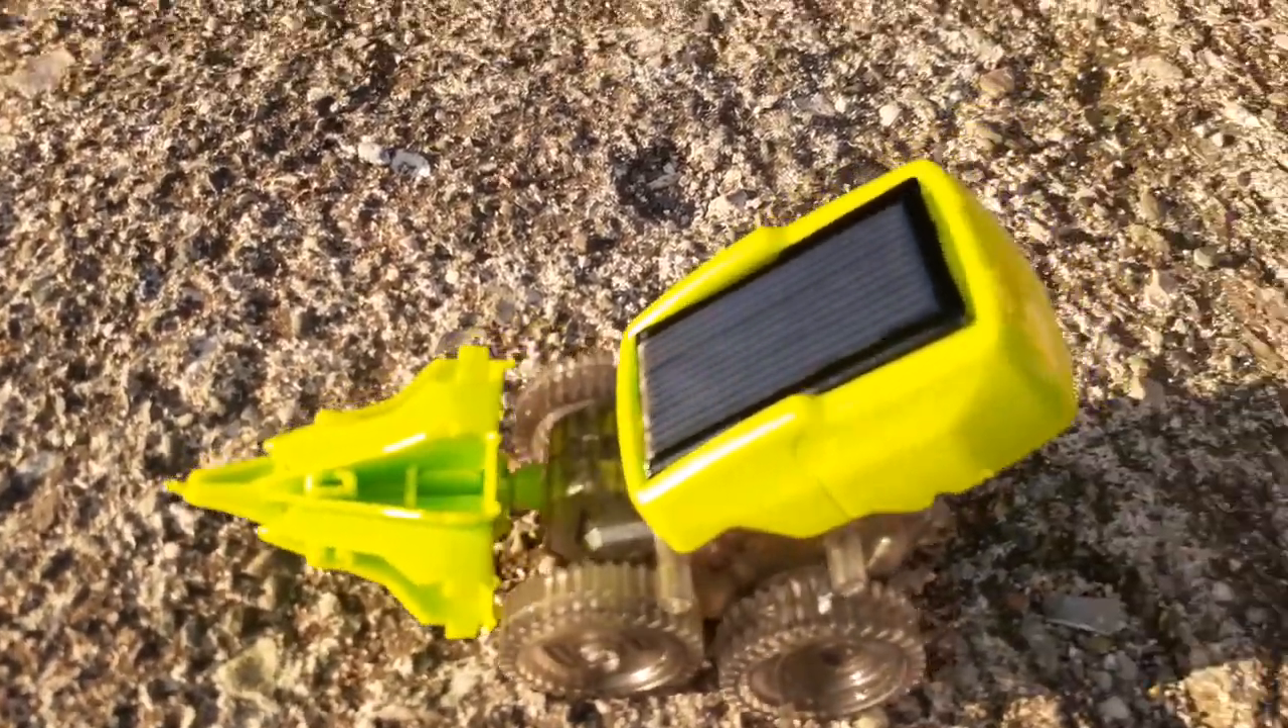Amiguitos, ya tenemos el carro montado.